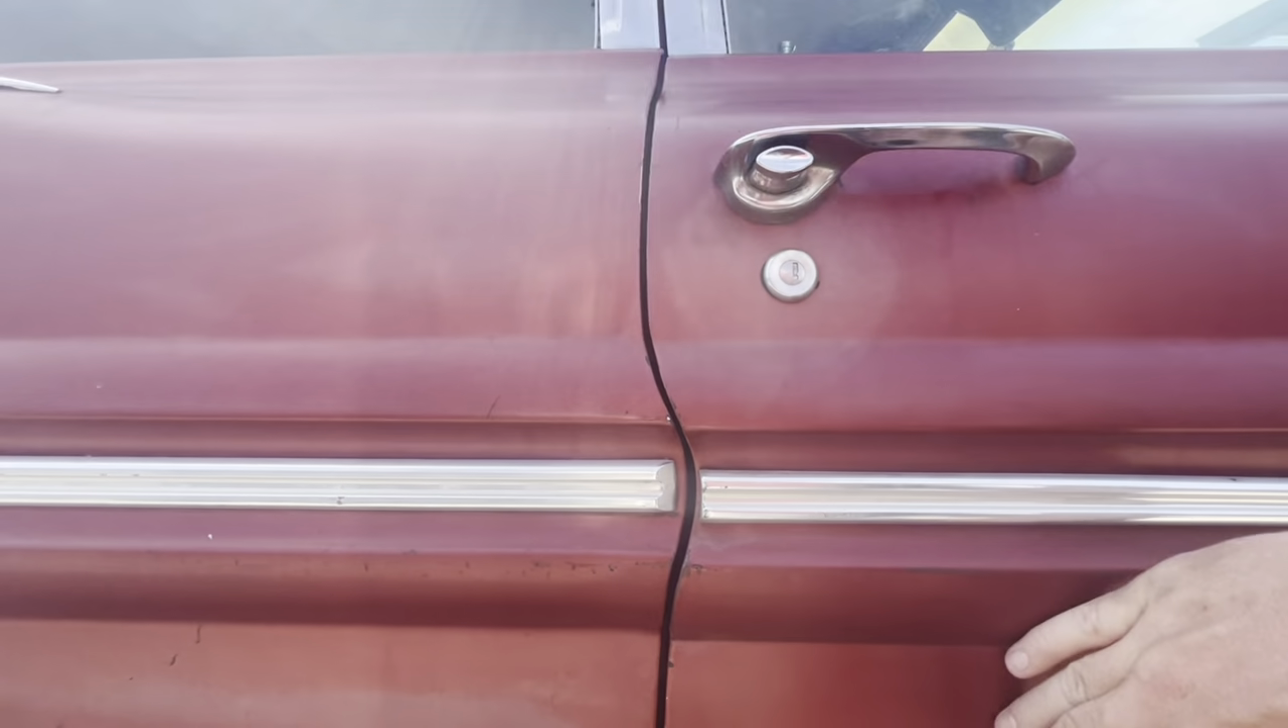We're going to fix stuff like this to where the trim doesn't line up the door this door probably needs to come up a little bit.